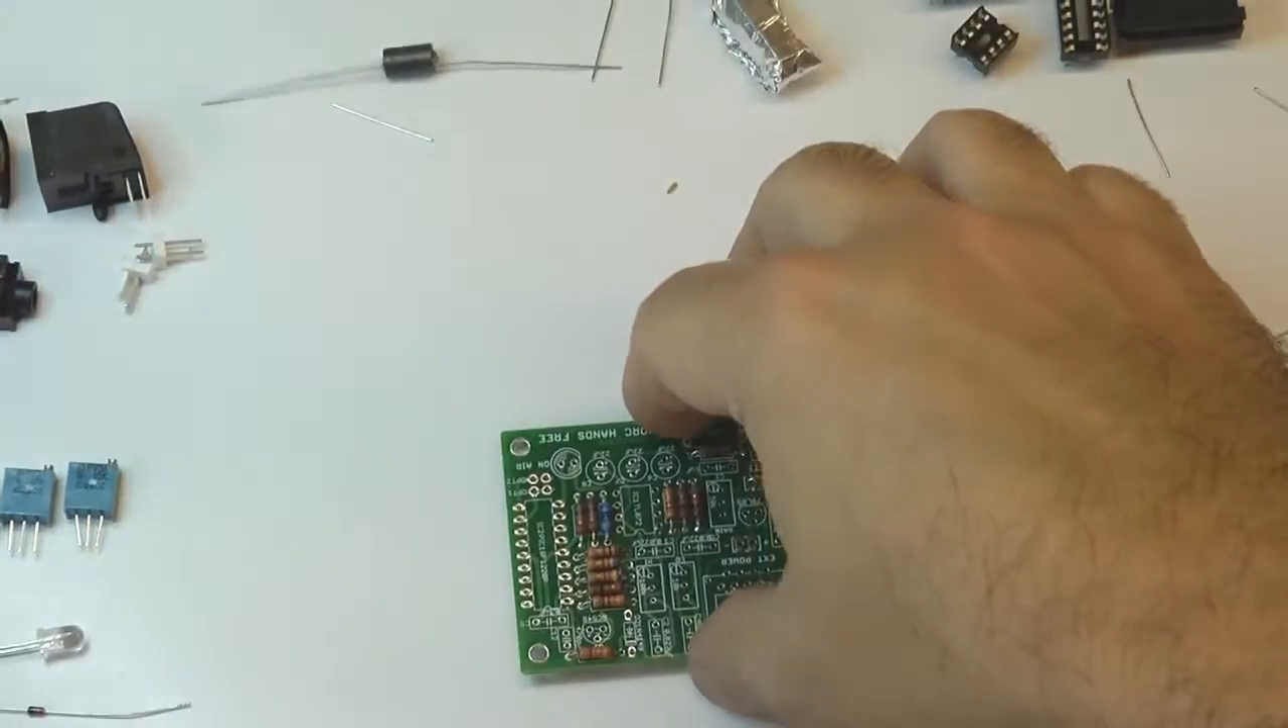The board you'll see here already has the resistors soldered on and we'll take you through the next steps which is going to be putting the capacitors on the board.